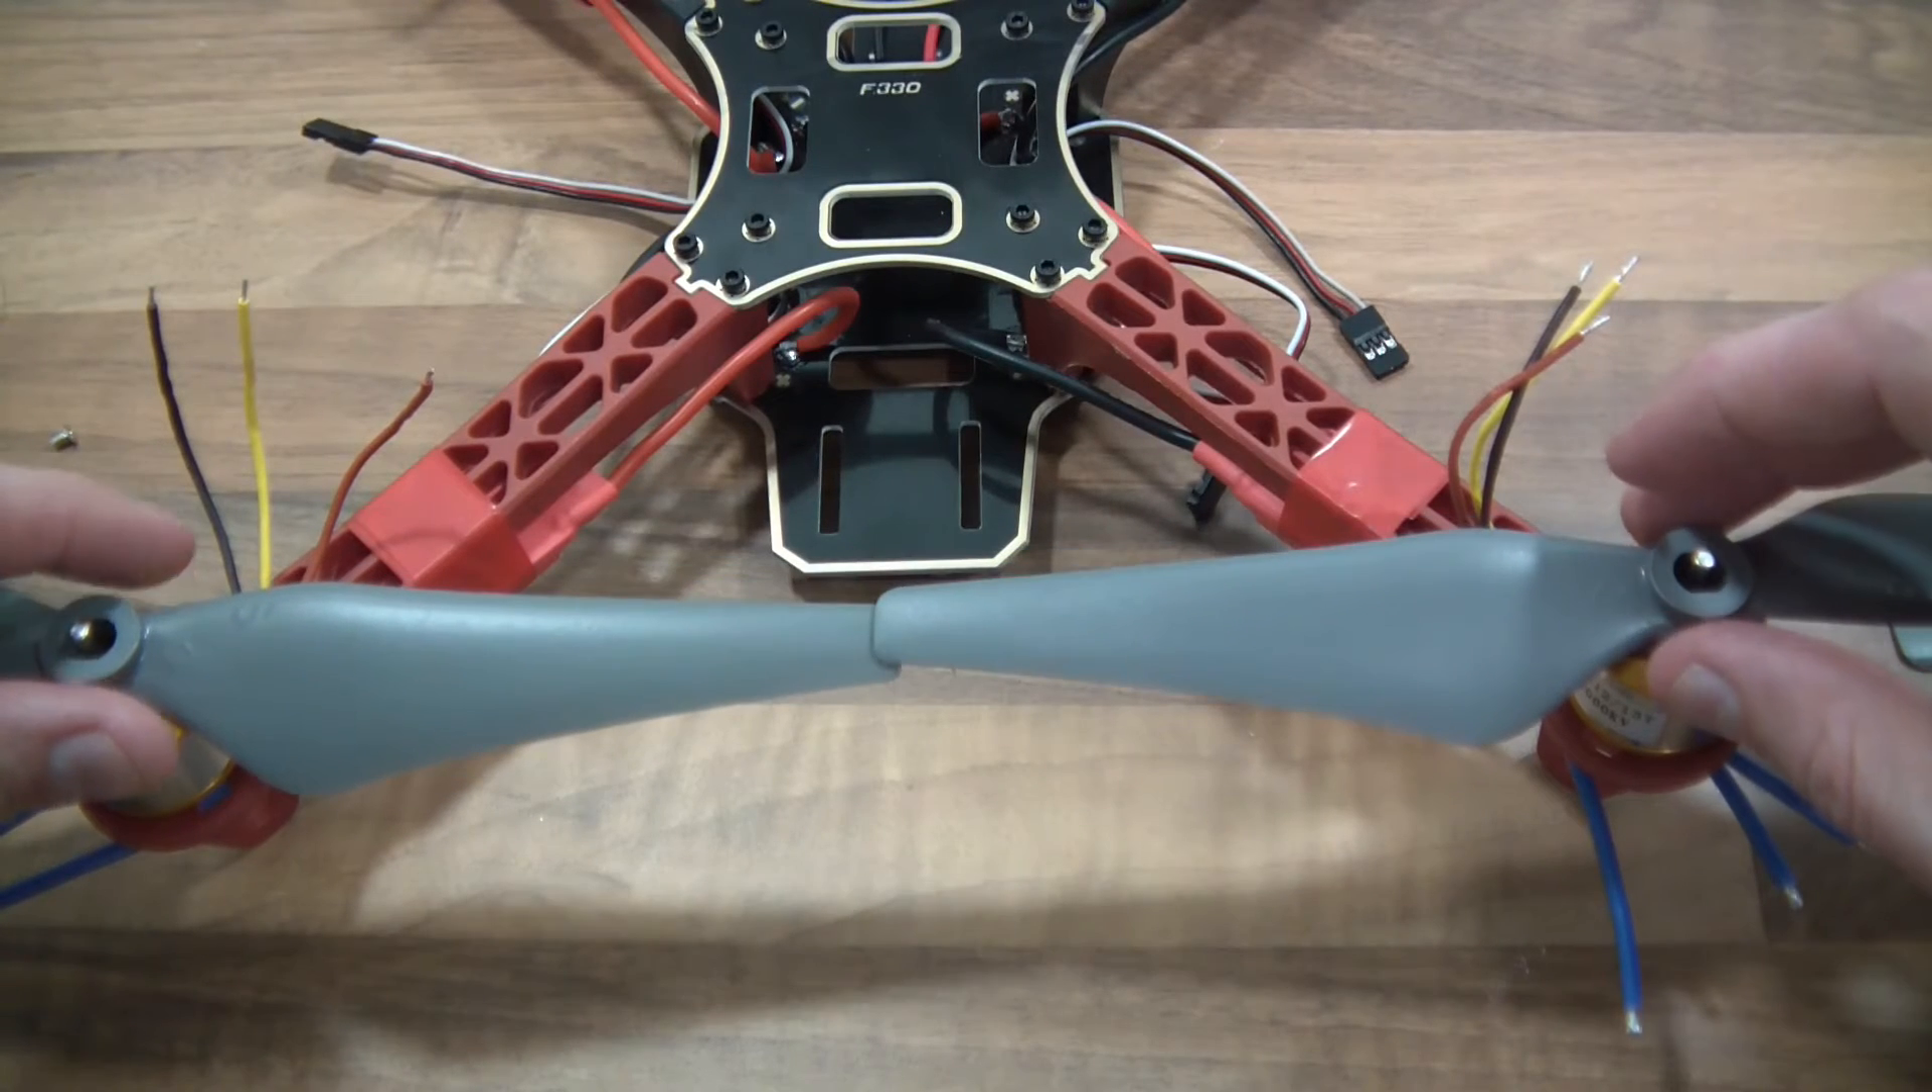Now you can see that these propellers are too big, but whatever, for the time being it doesn't matter.